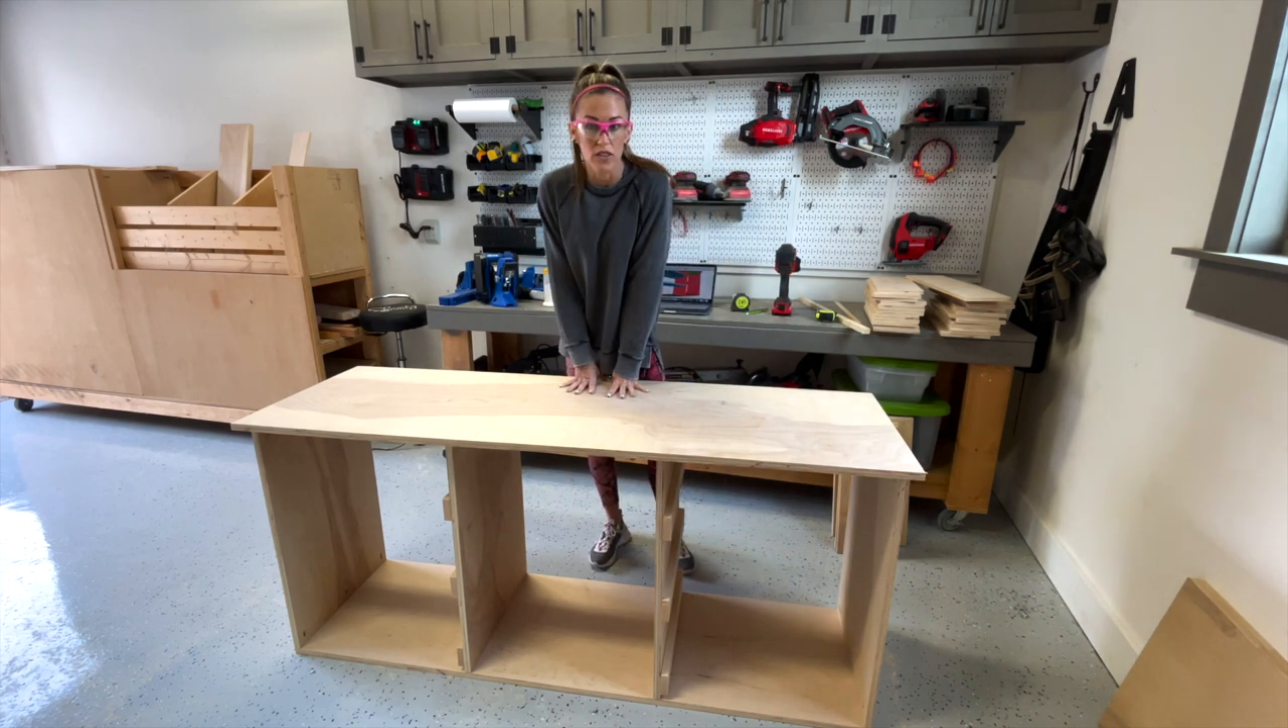Okay so I've got the main cabinet frame done now I just need to add the two shelves in the middle and then move on to the face frame.